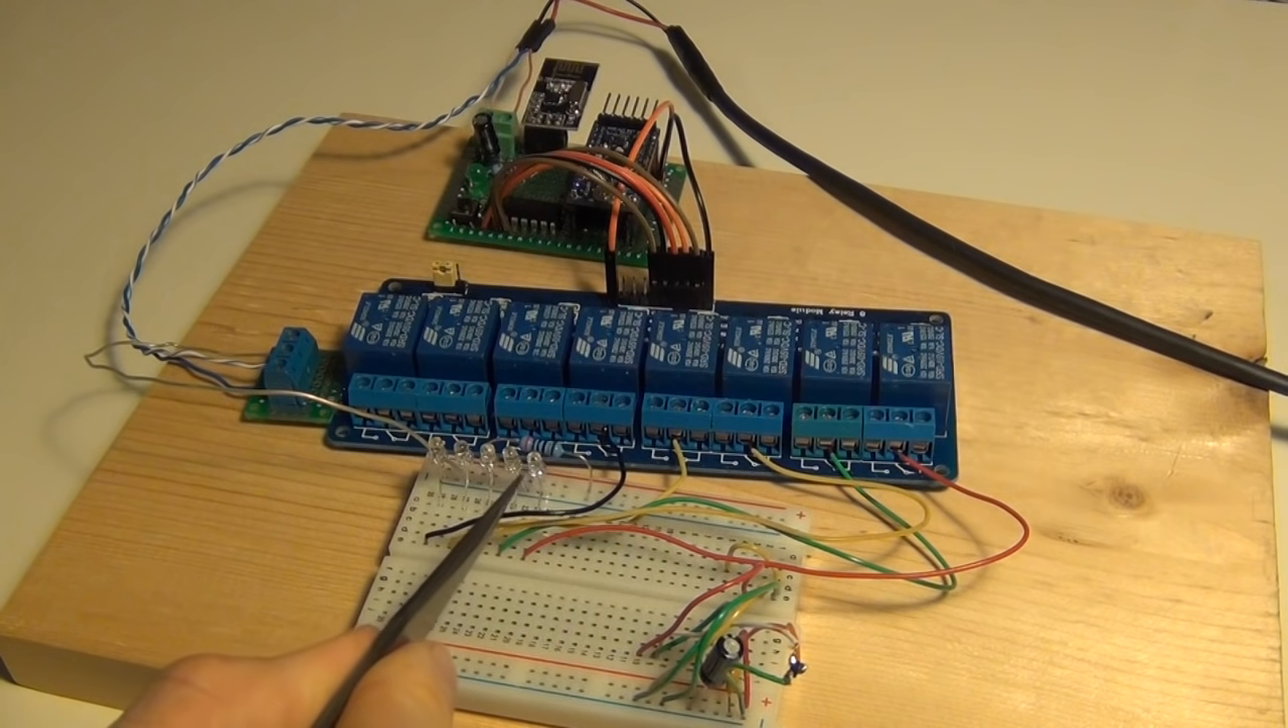So I've just wired up some LEDs here to simulate my irrigation valves. And then I've wired in power.